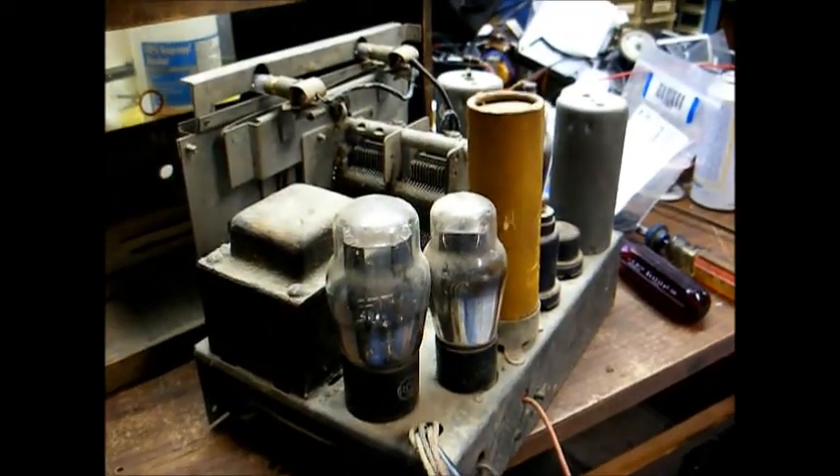And the chassis is now removed from the cabinet.